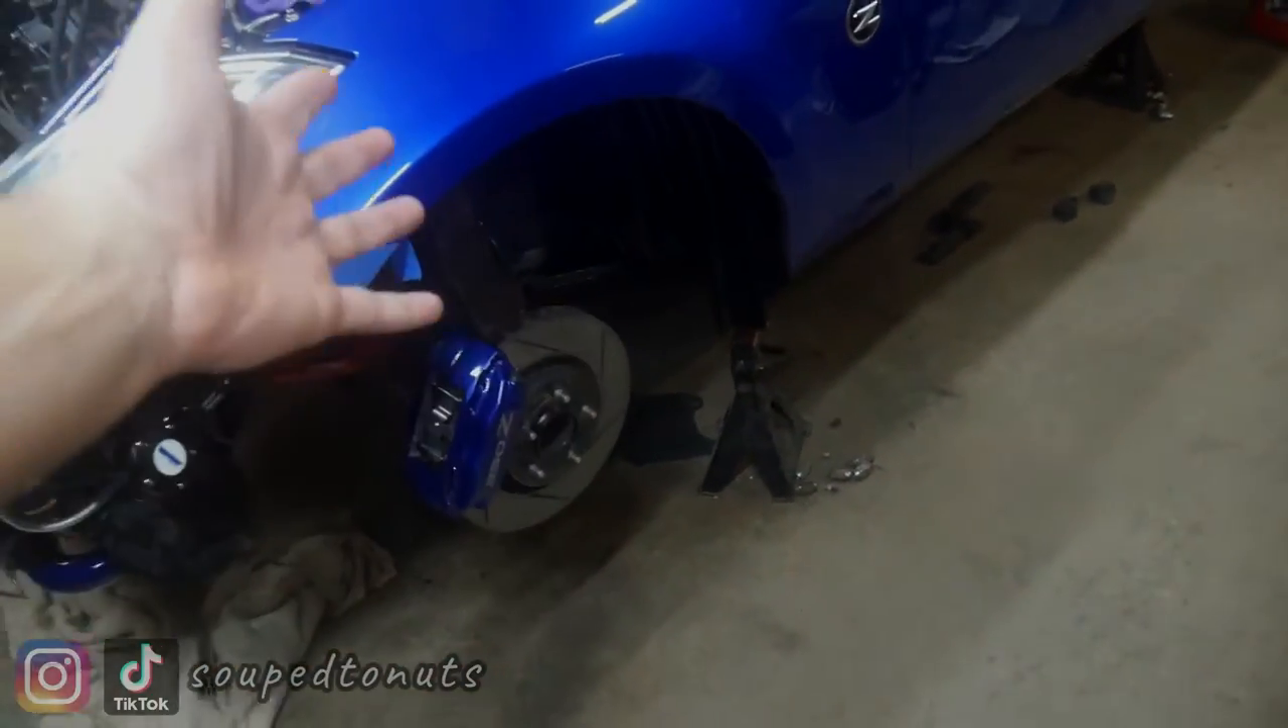I don't have the wheels on now obviously I'm still on jack stands because no wheels.